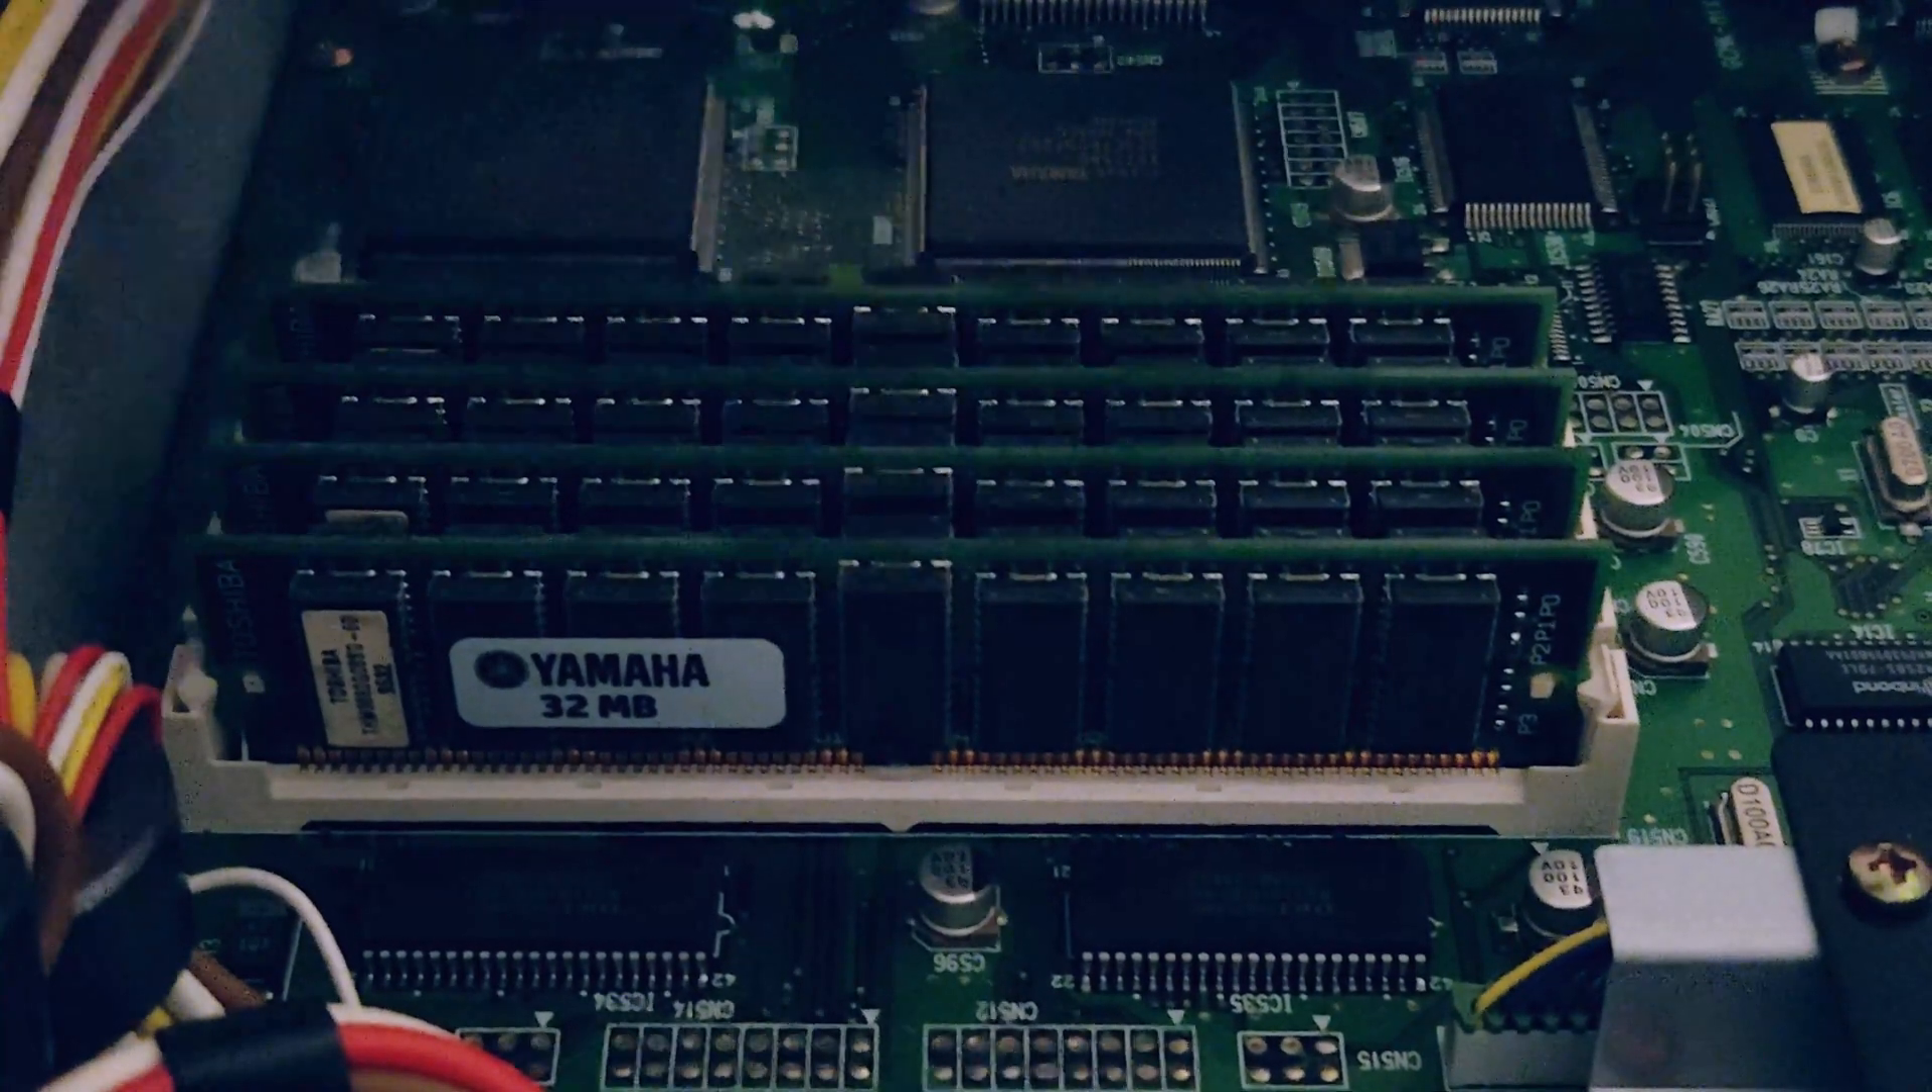128 megs of new memory installed.